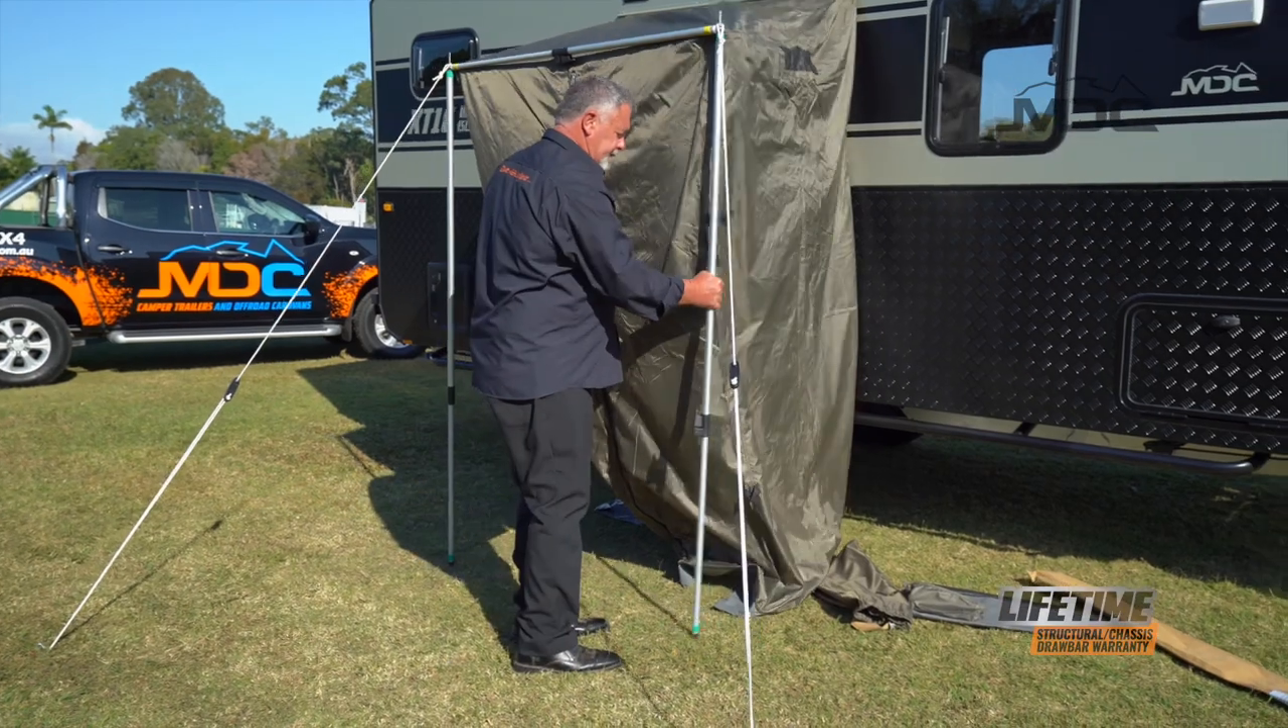So now the basics of our shower tent are up. Straighten it up. It's a matter of pegging the bottom down.